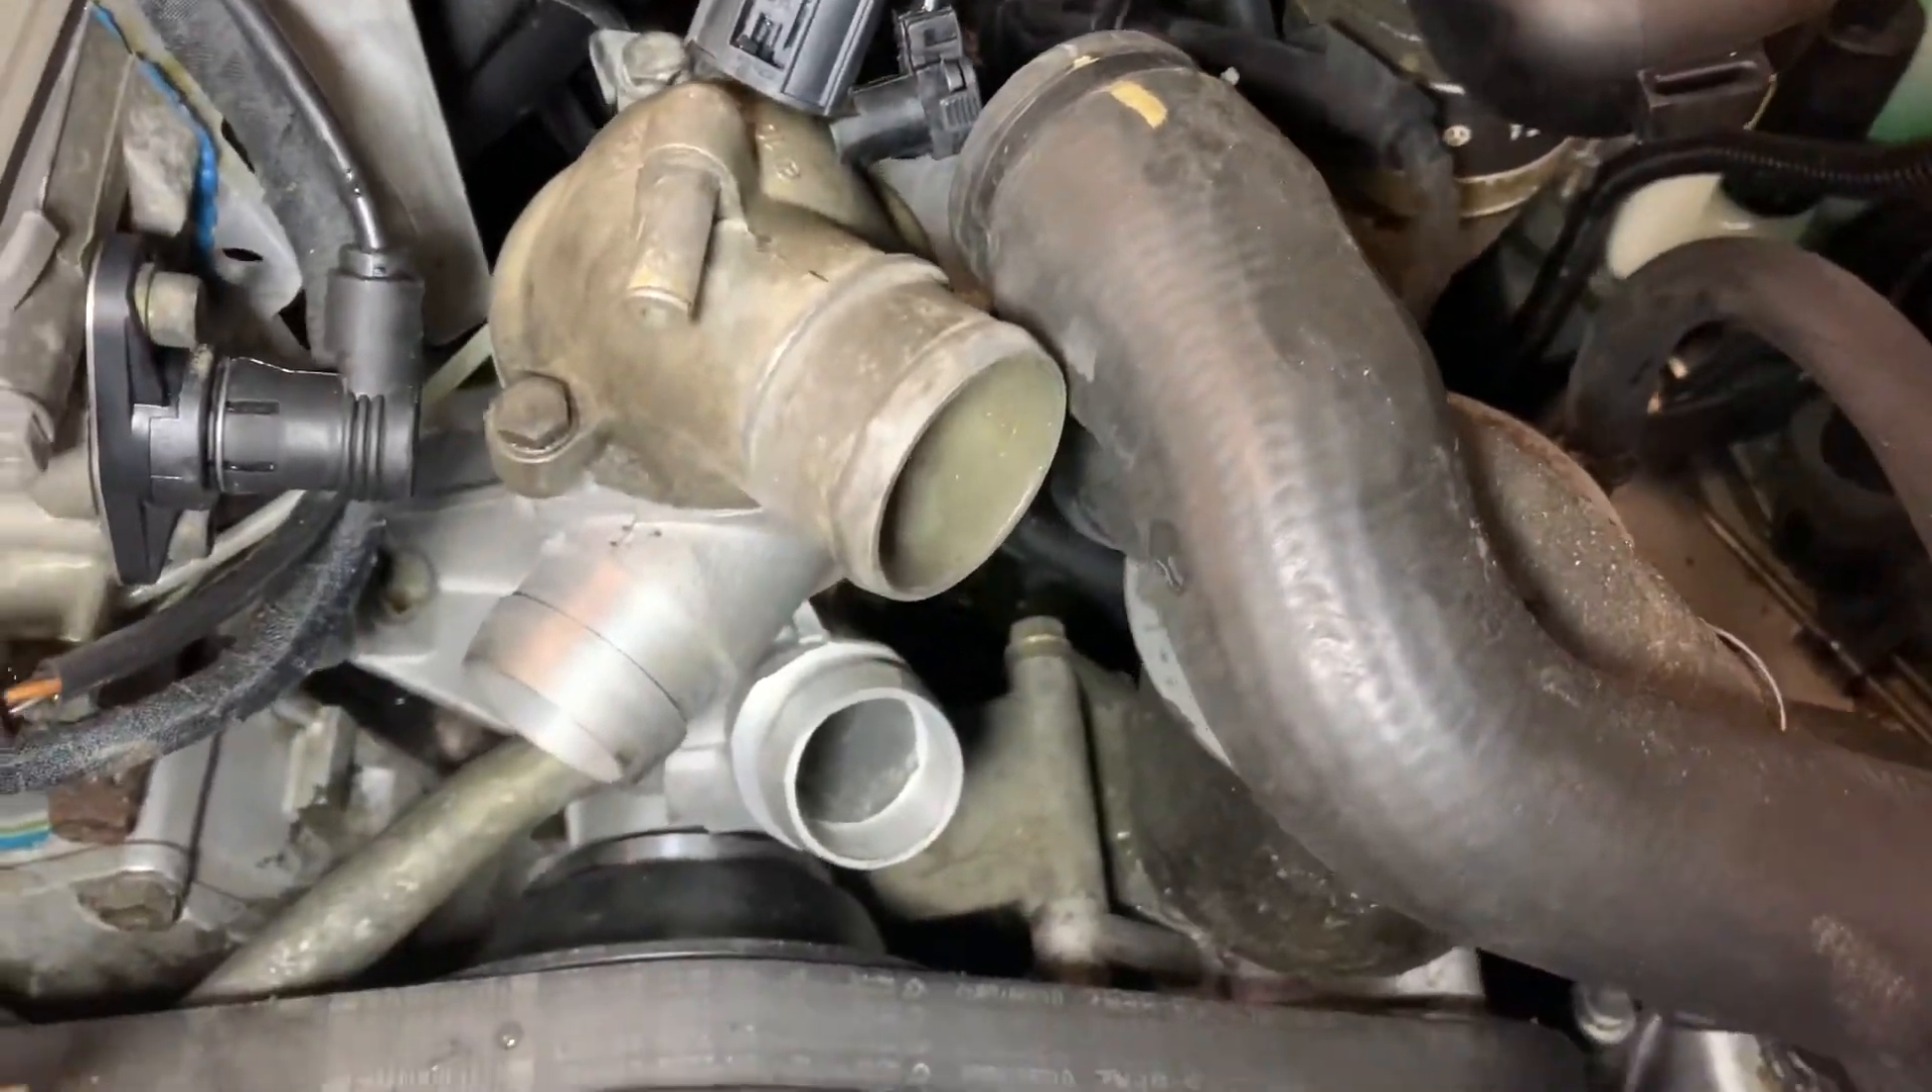I just got to plug in the hoses and stuff and start filling her up.